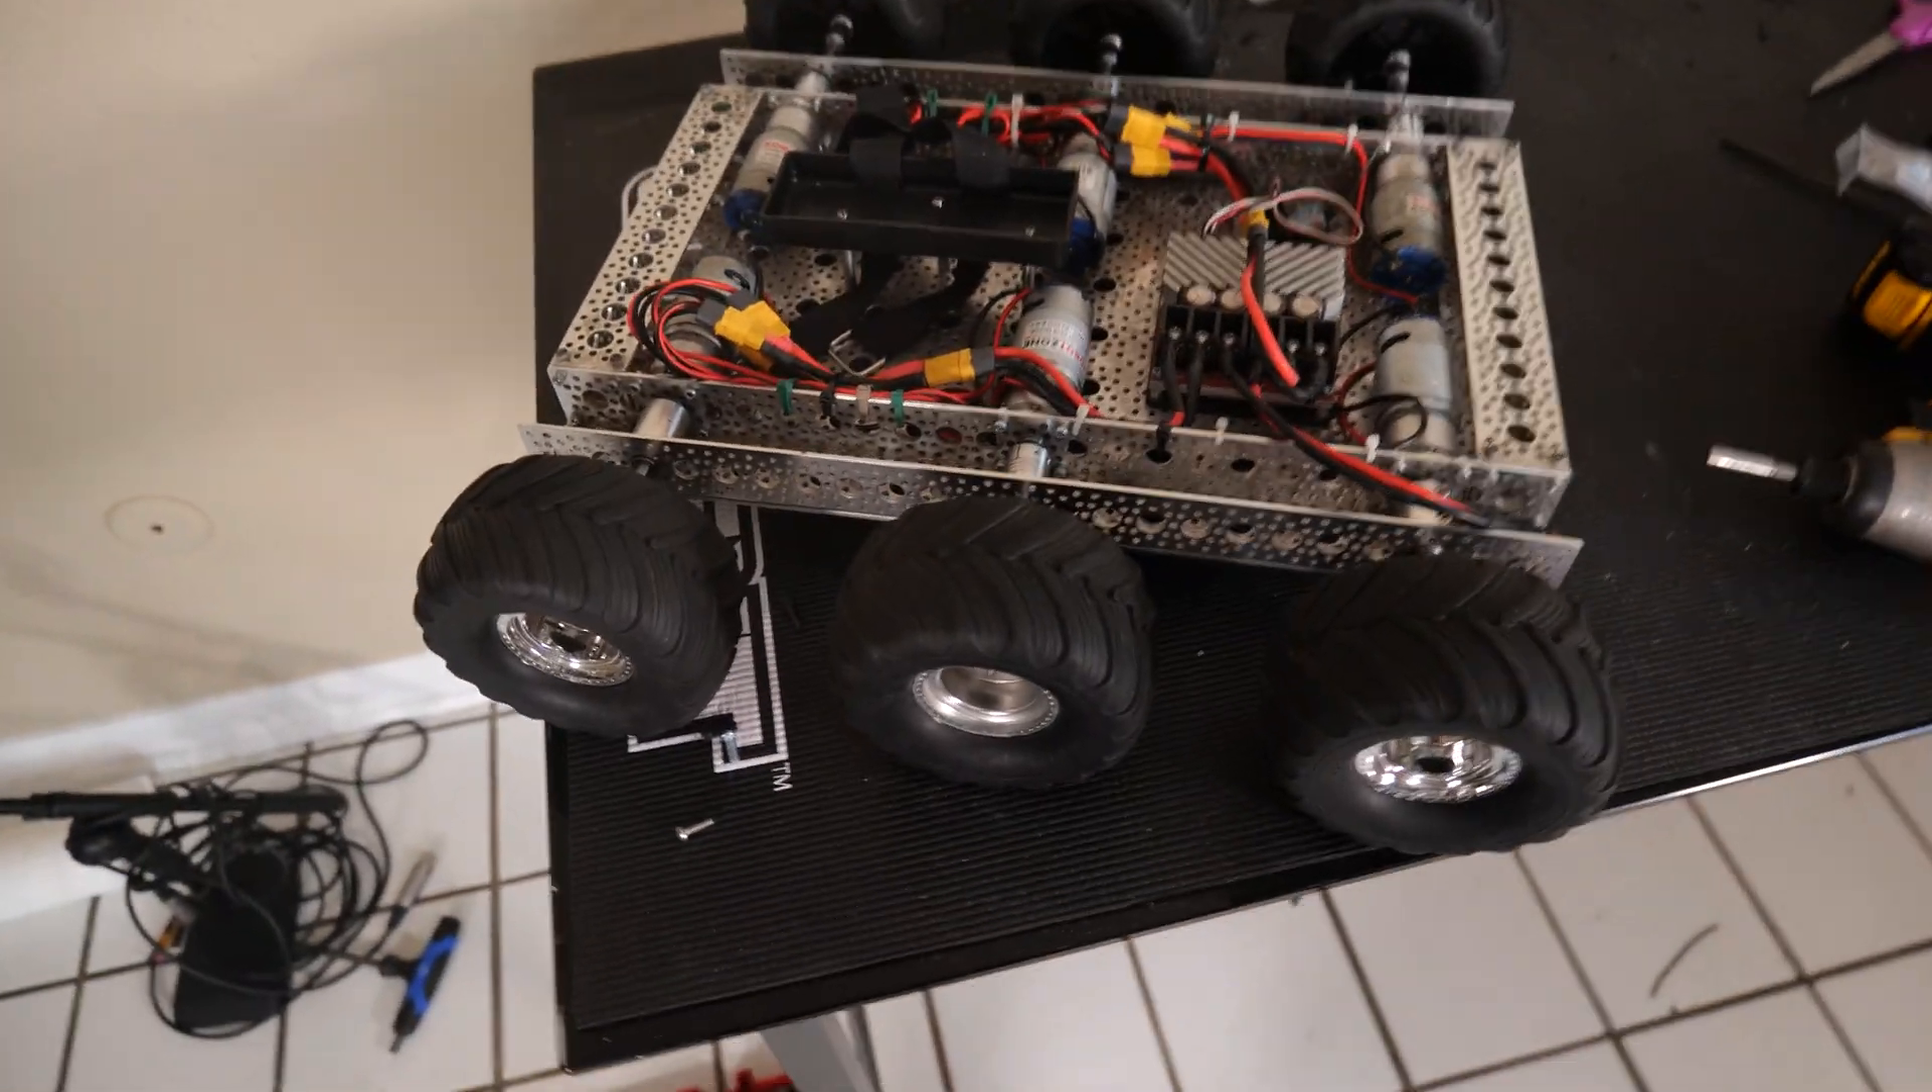All right, so everything is complete with mounting the wheels. We can get a good look at it right here.